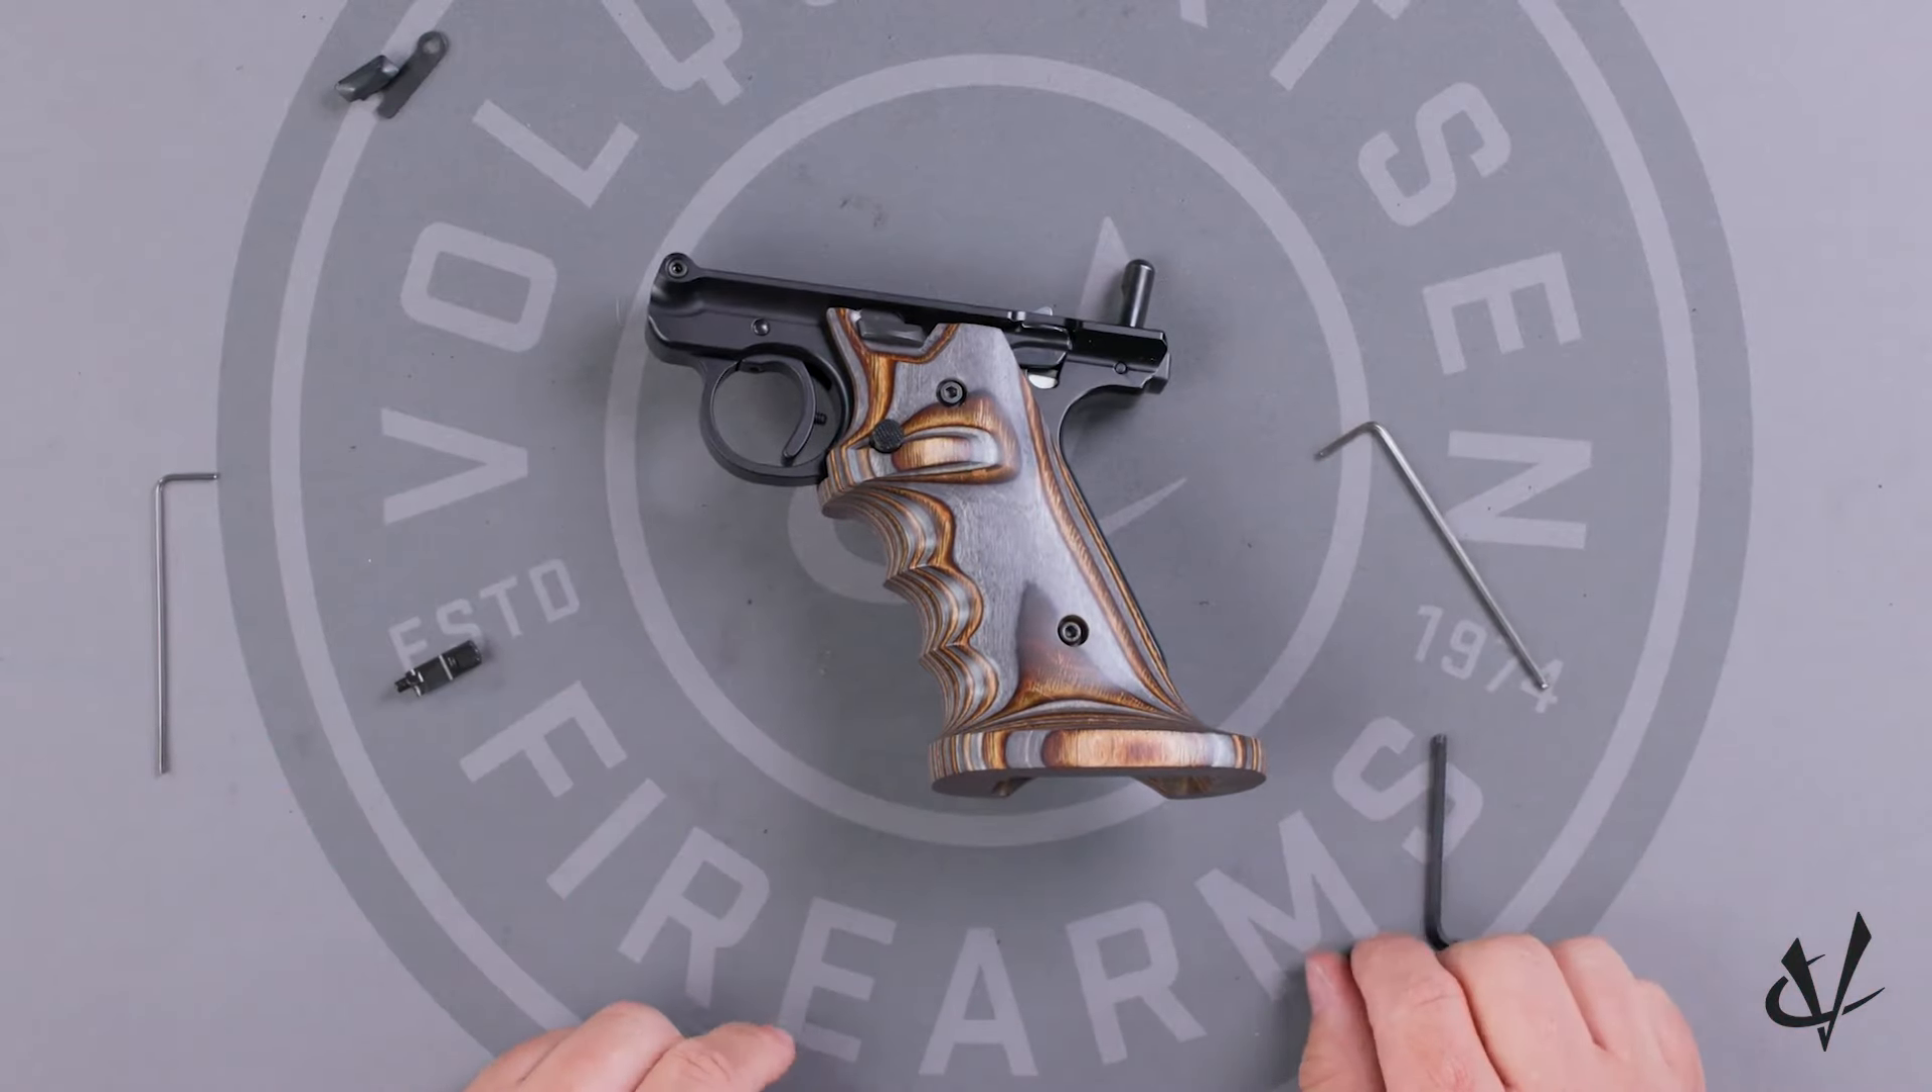And now your left-handed laminated wood grips from the Mark IV Target are installed.